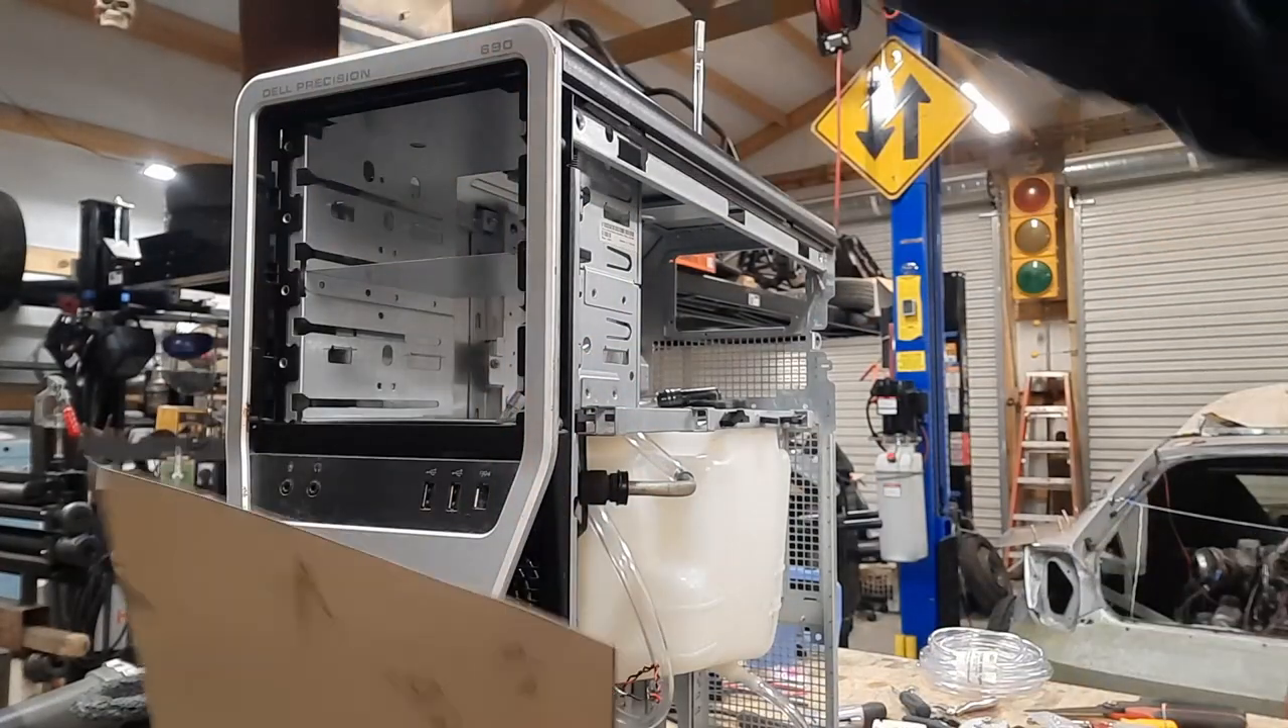And then once it's all together, a couple of self-tapping sheet metal screws in there, and I've got the water tank mounted.